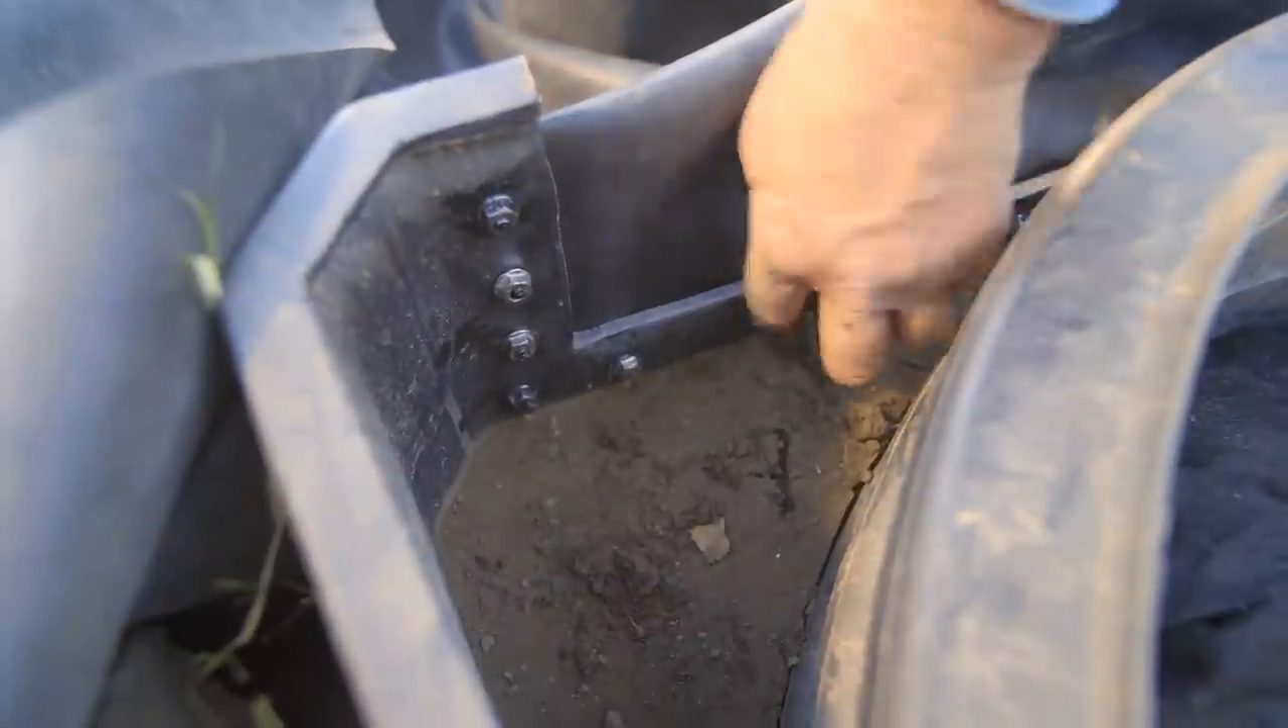Okay, so all the bolts are on. Now I can go ahead and tighten the whole thing down.